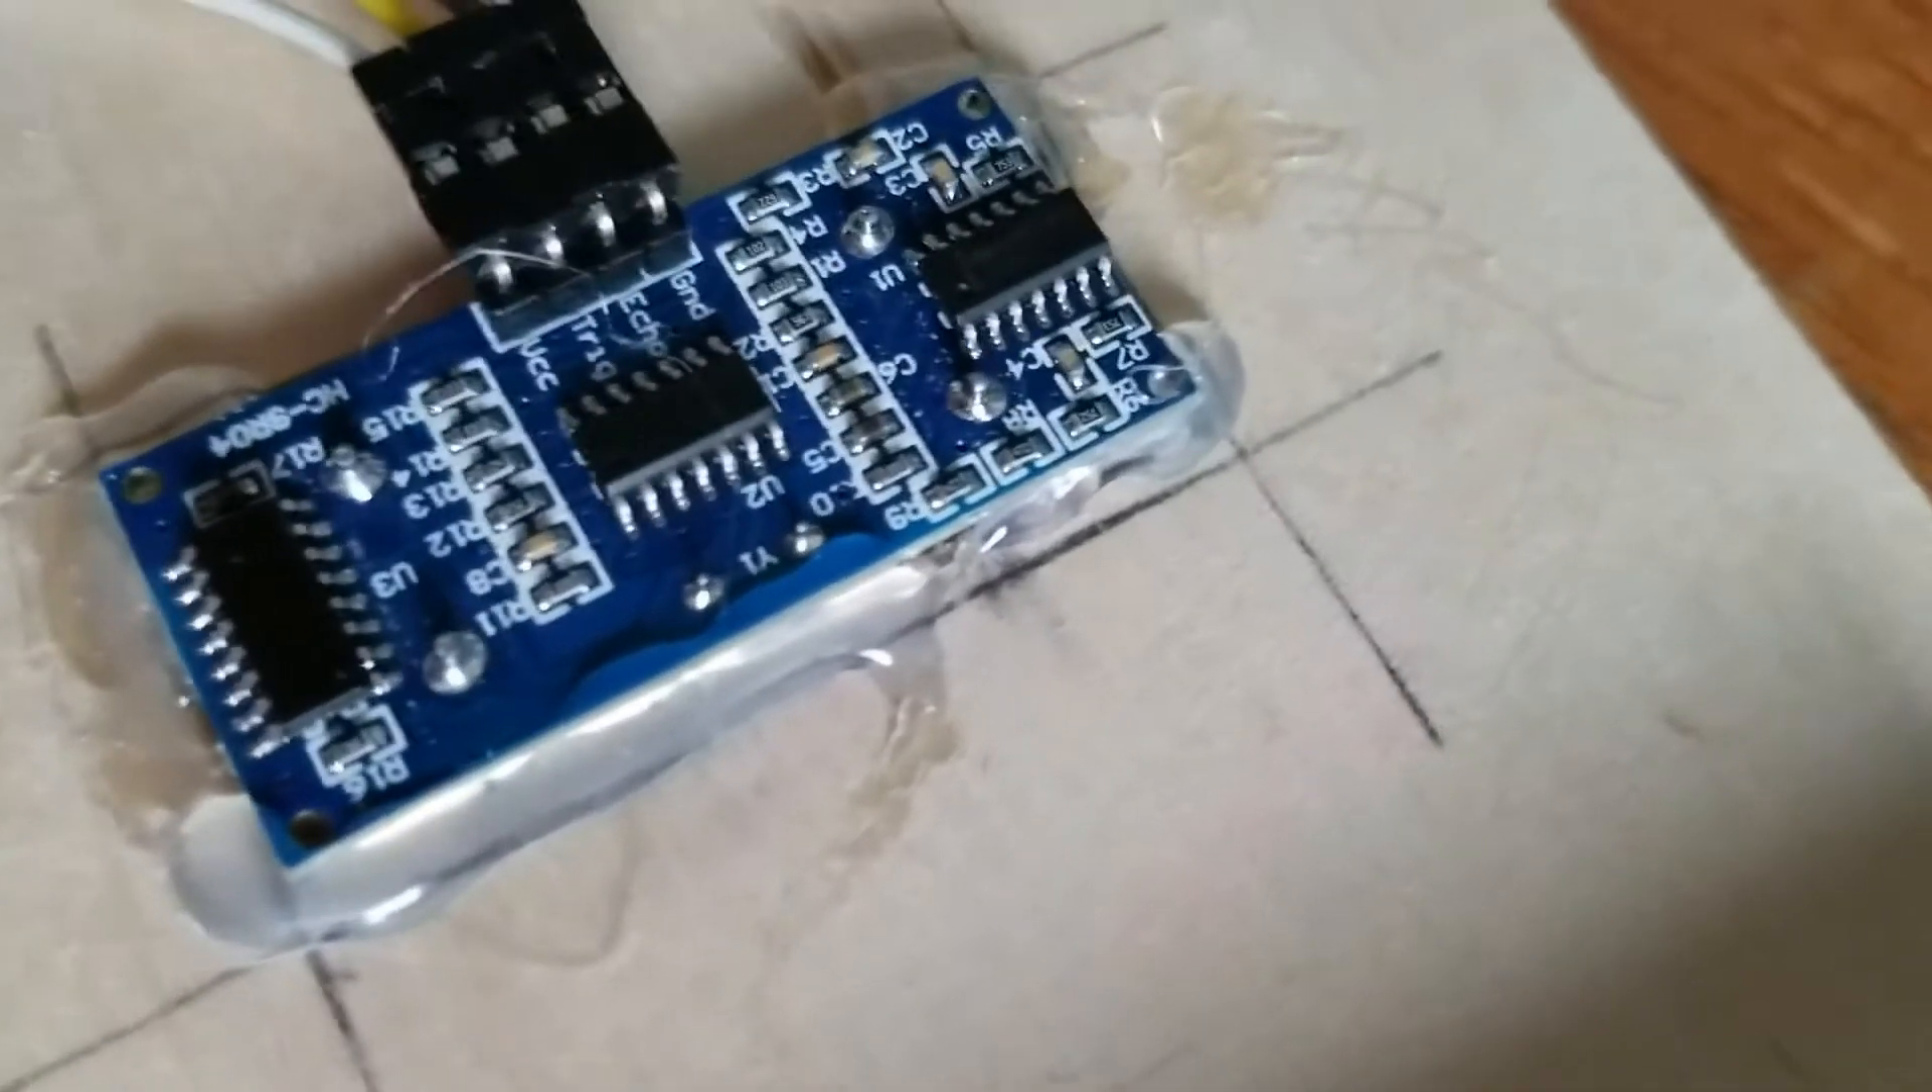Here's a look at the sensor after it's been glued in place here.